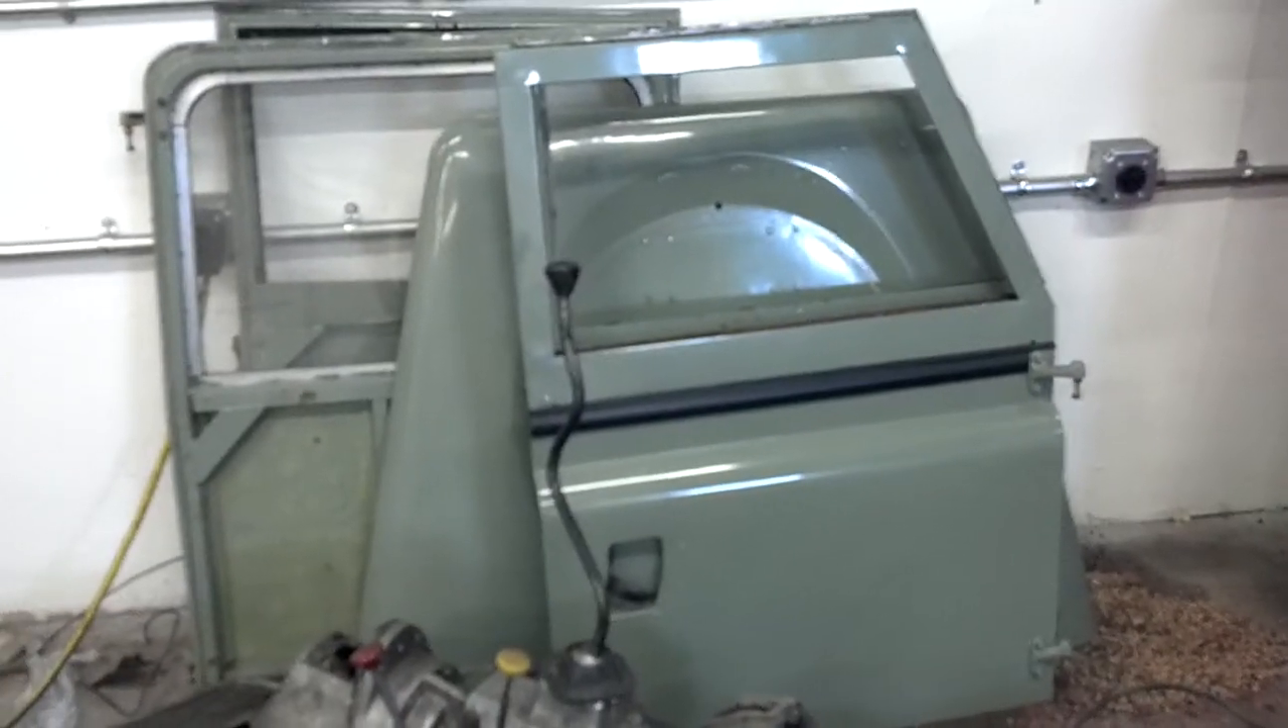We have gotten taken all the glass out.